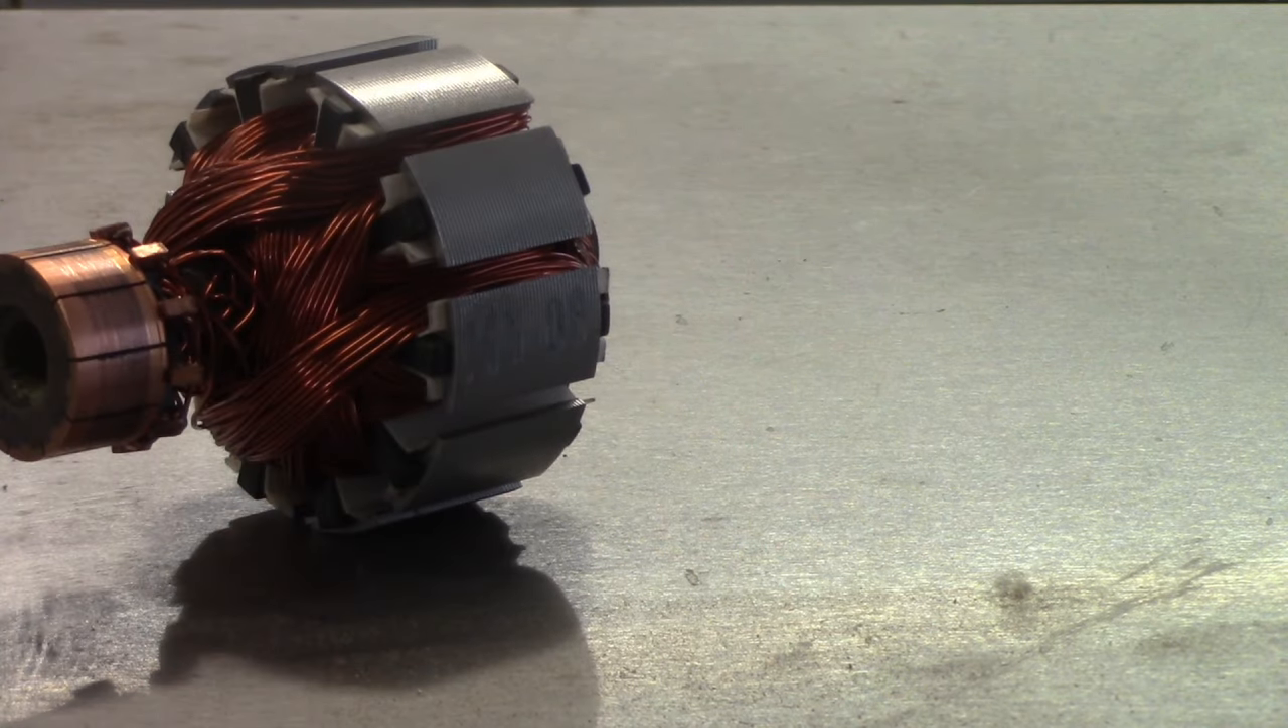I've already driven the shaft out of the motor. You can see it's gone.